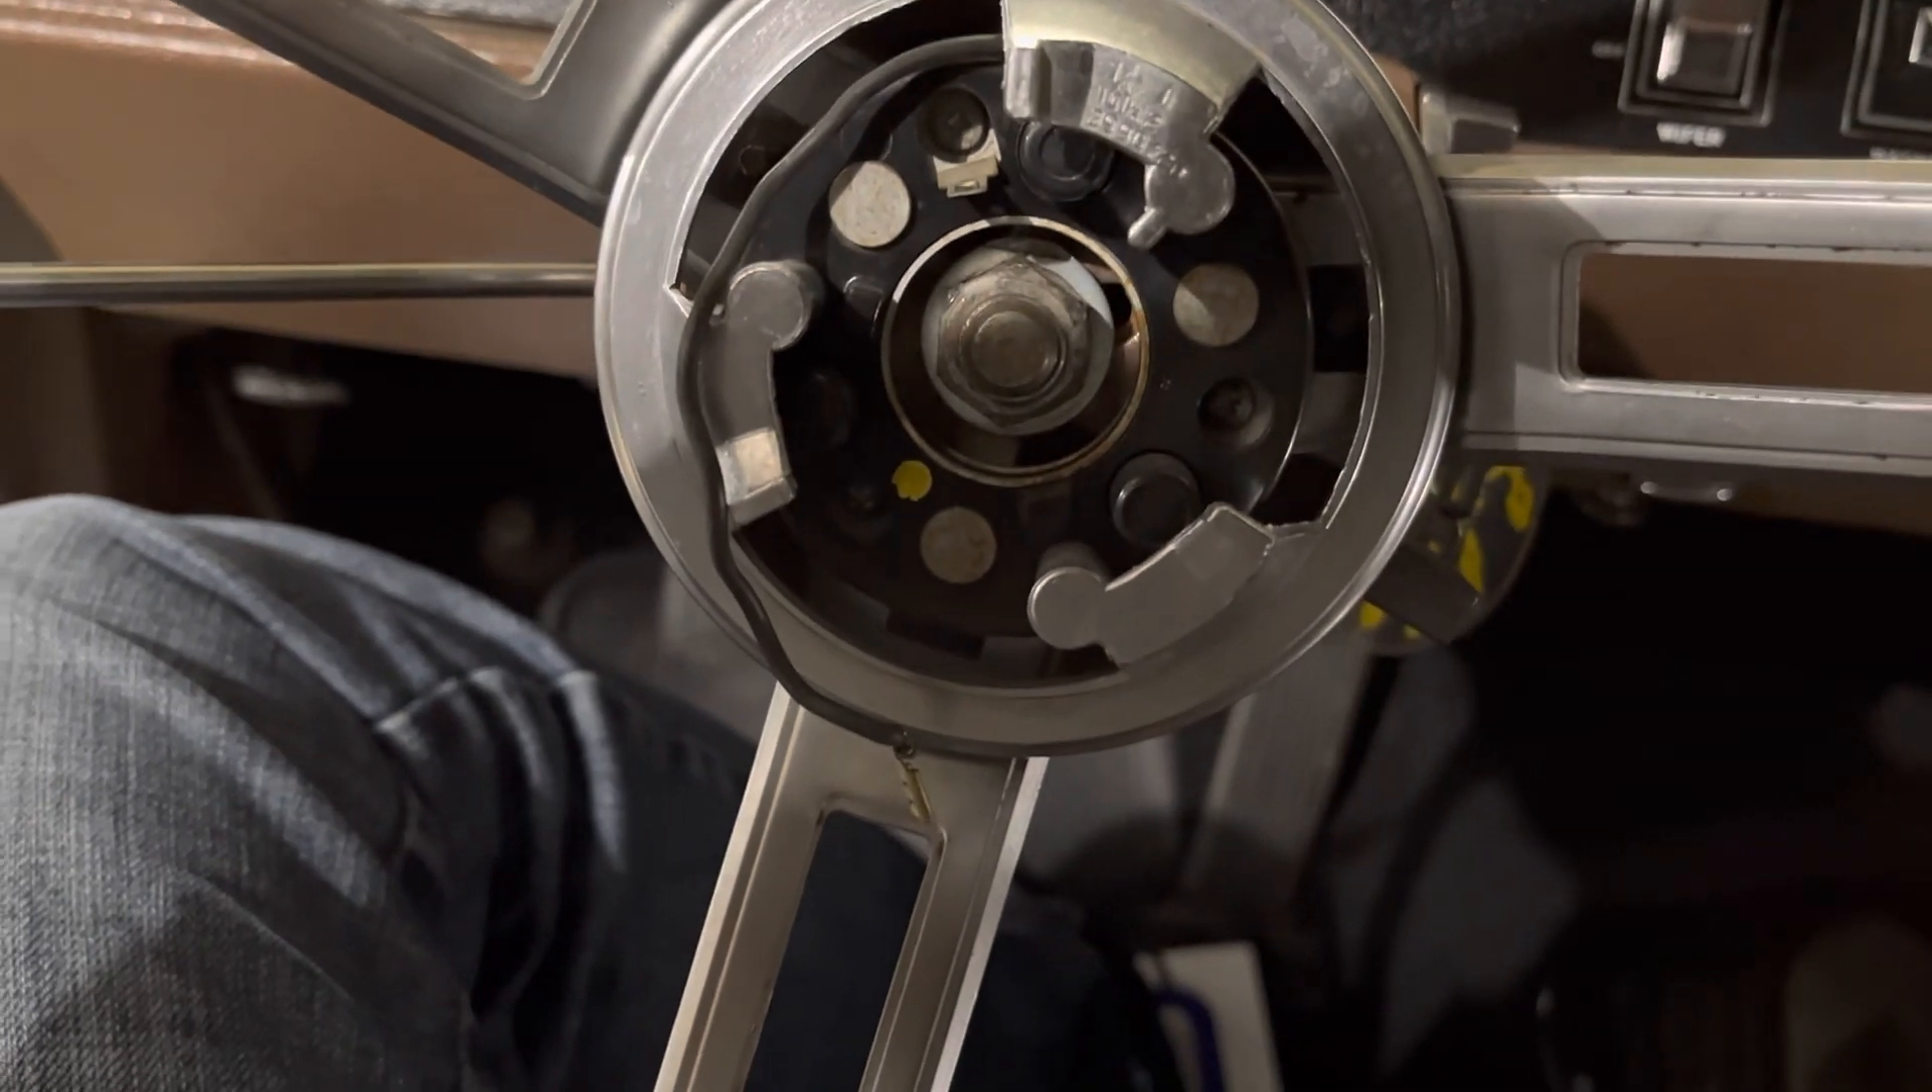Okay so now the horn button is off.